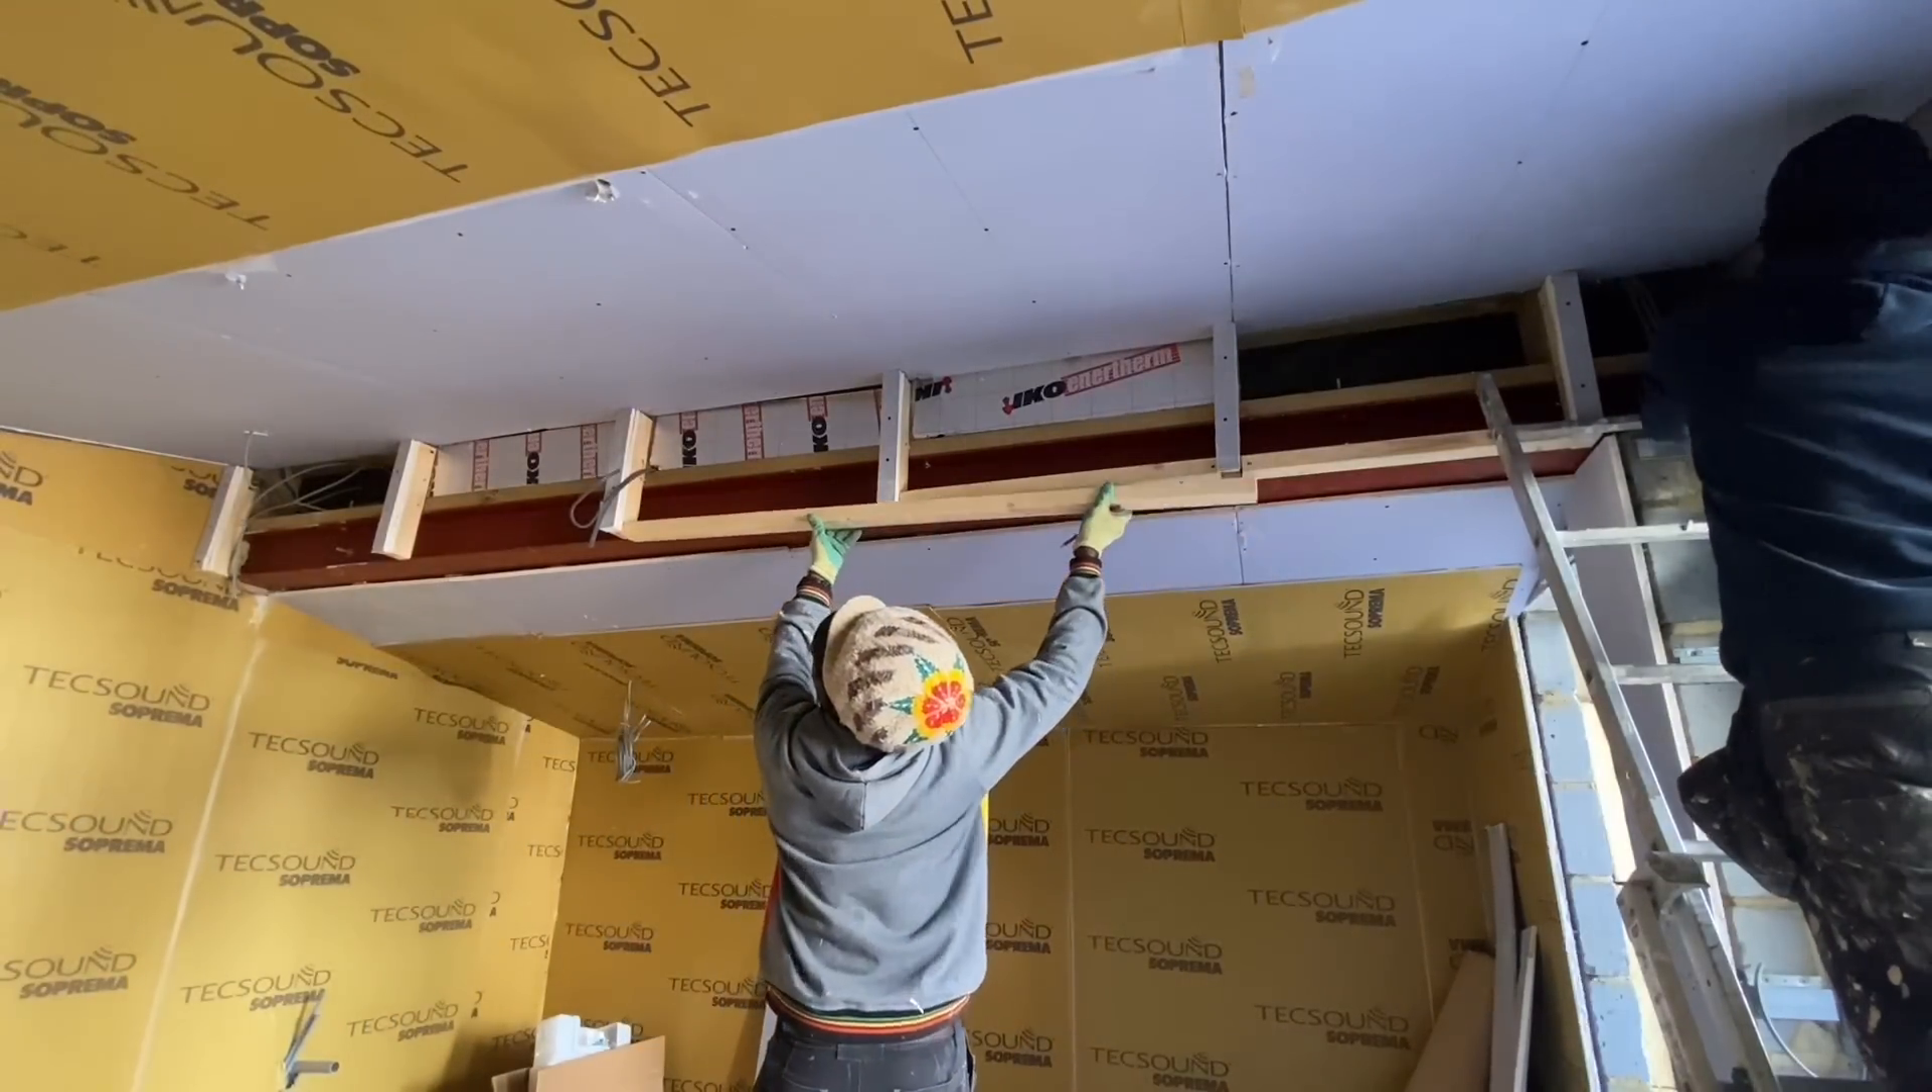As you can see we've already started boxing in the steel.